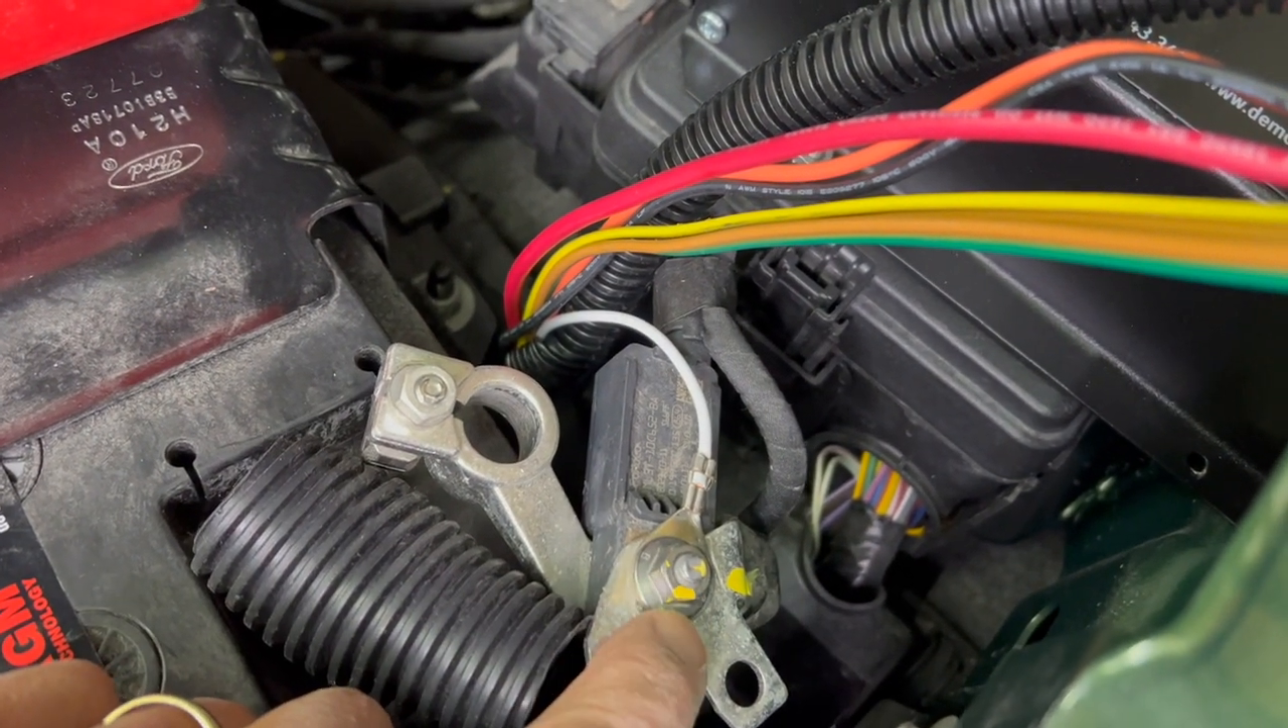So here we've added the ground terminal from the trailer wiring harness directly onto the accessory terminal for the ground at the battery.